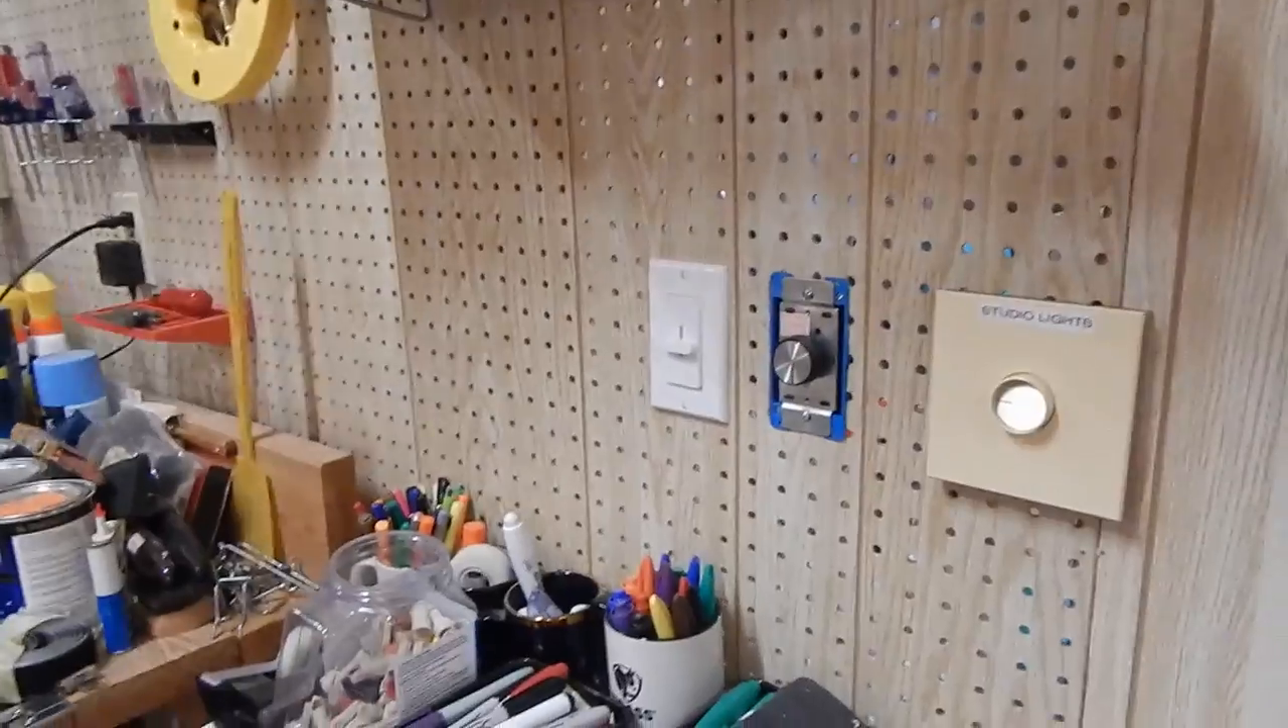I've got wall controls in. I don't have a plate for this one right now.